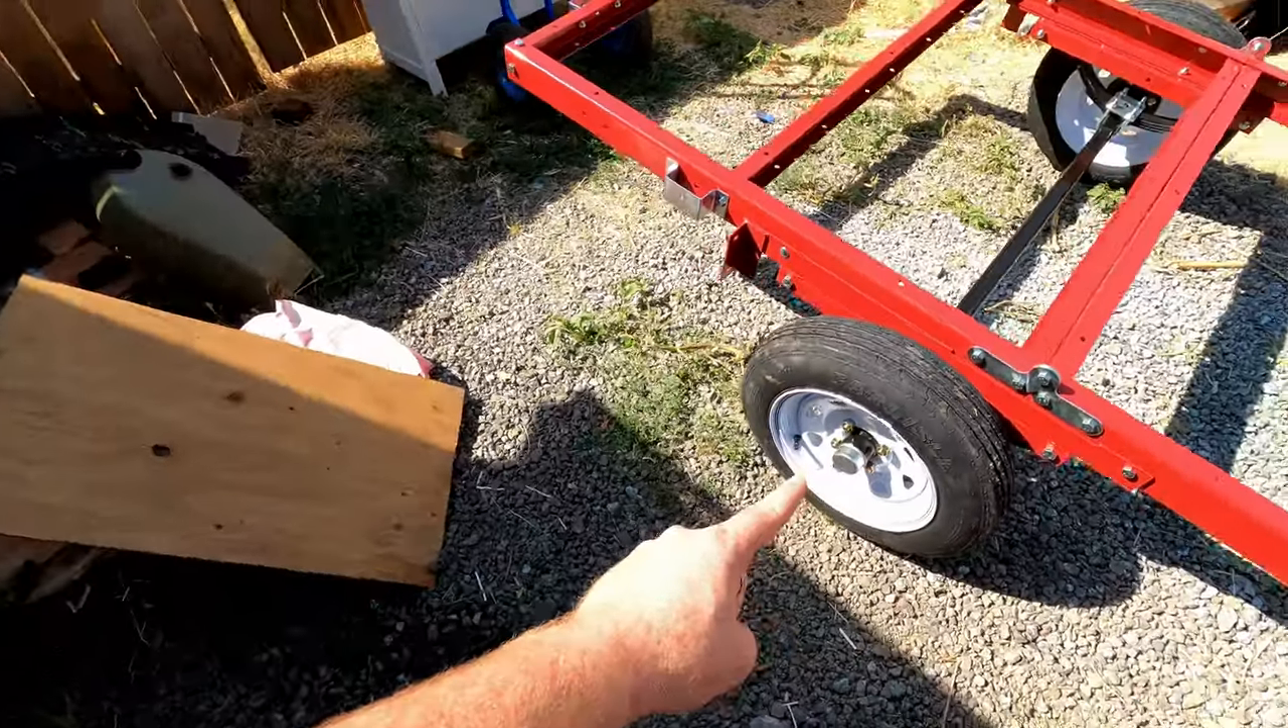I got the axle in. I got the, uh, wheels on.